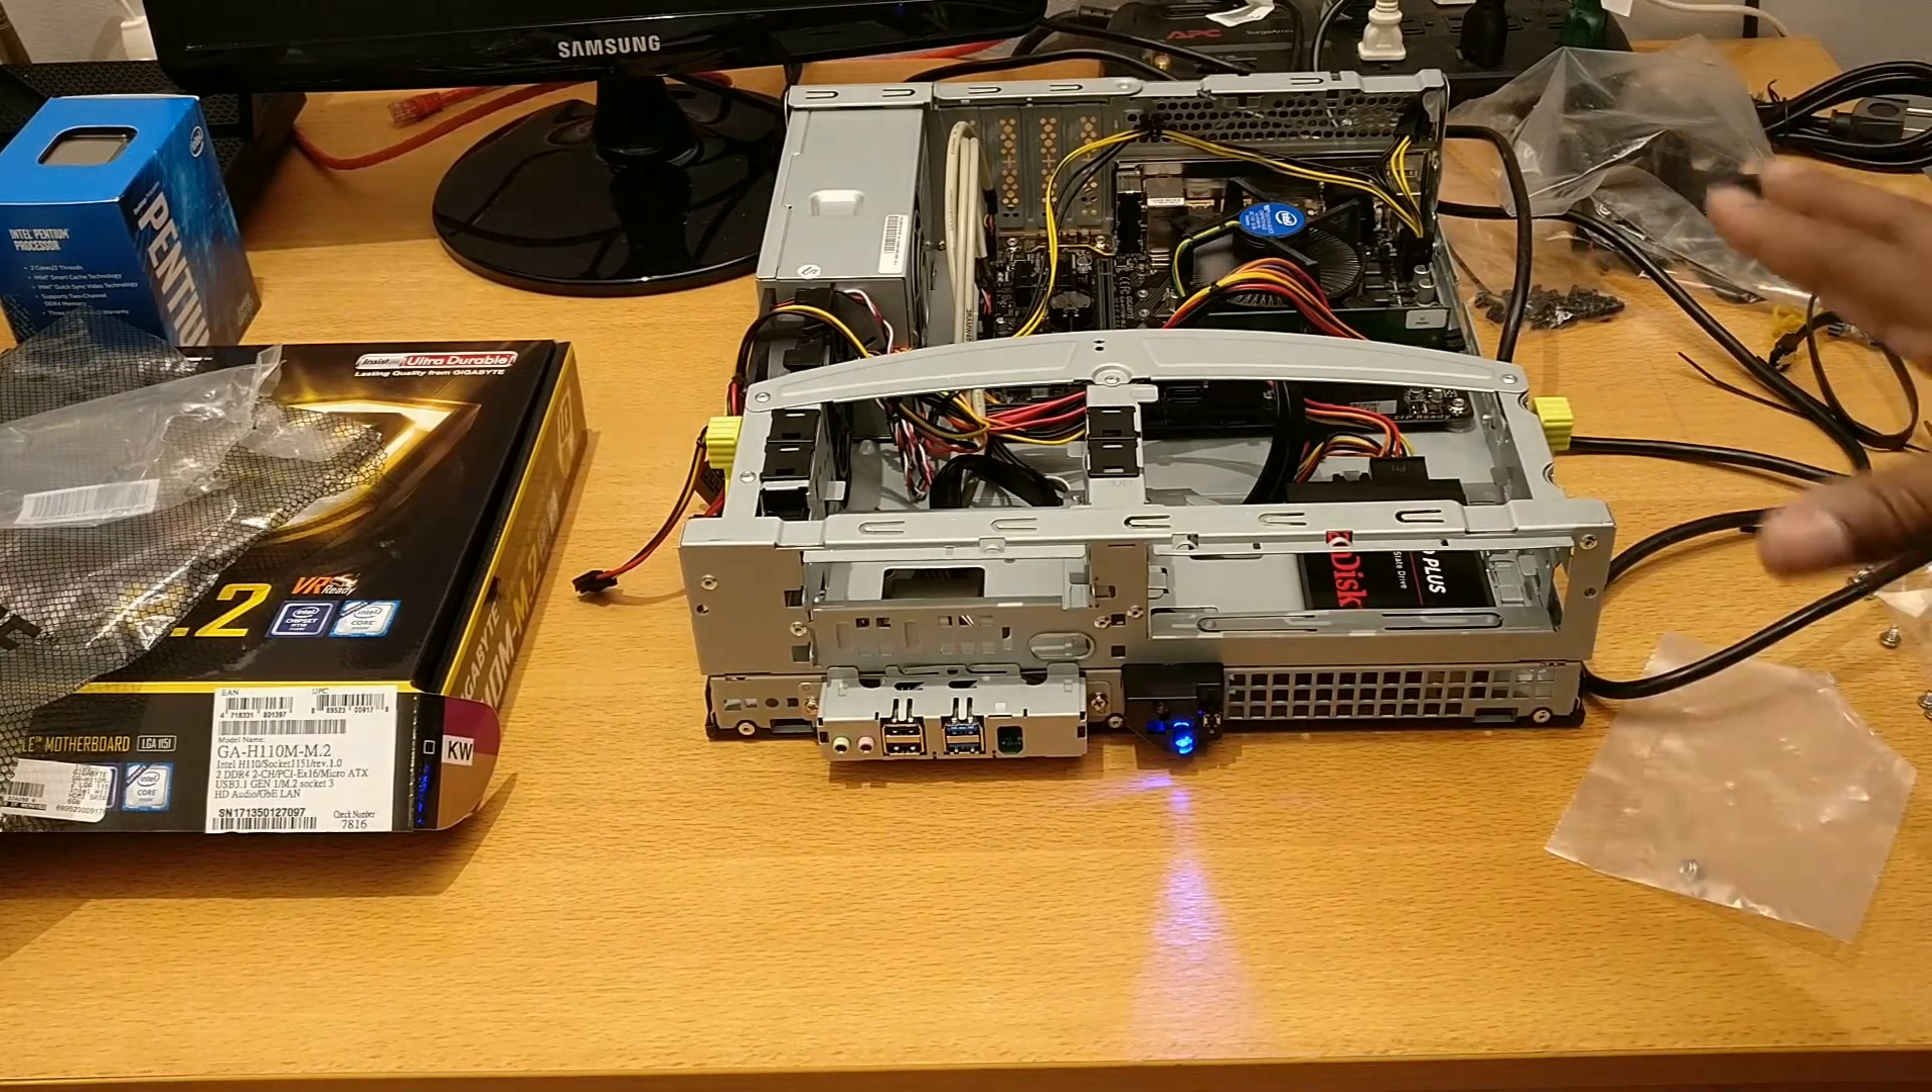I haven't put the faceplate on back on or anything like that.